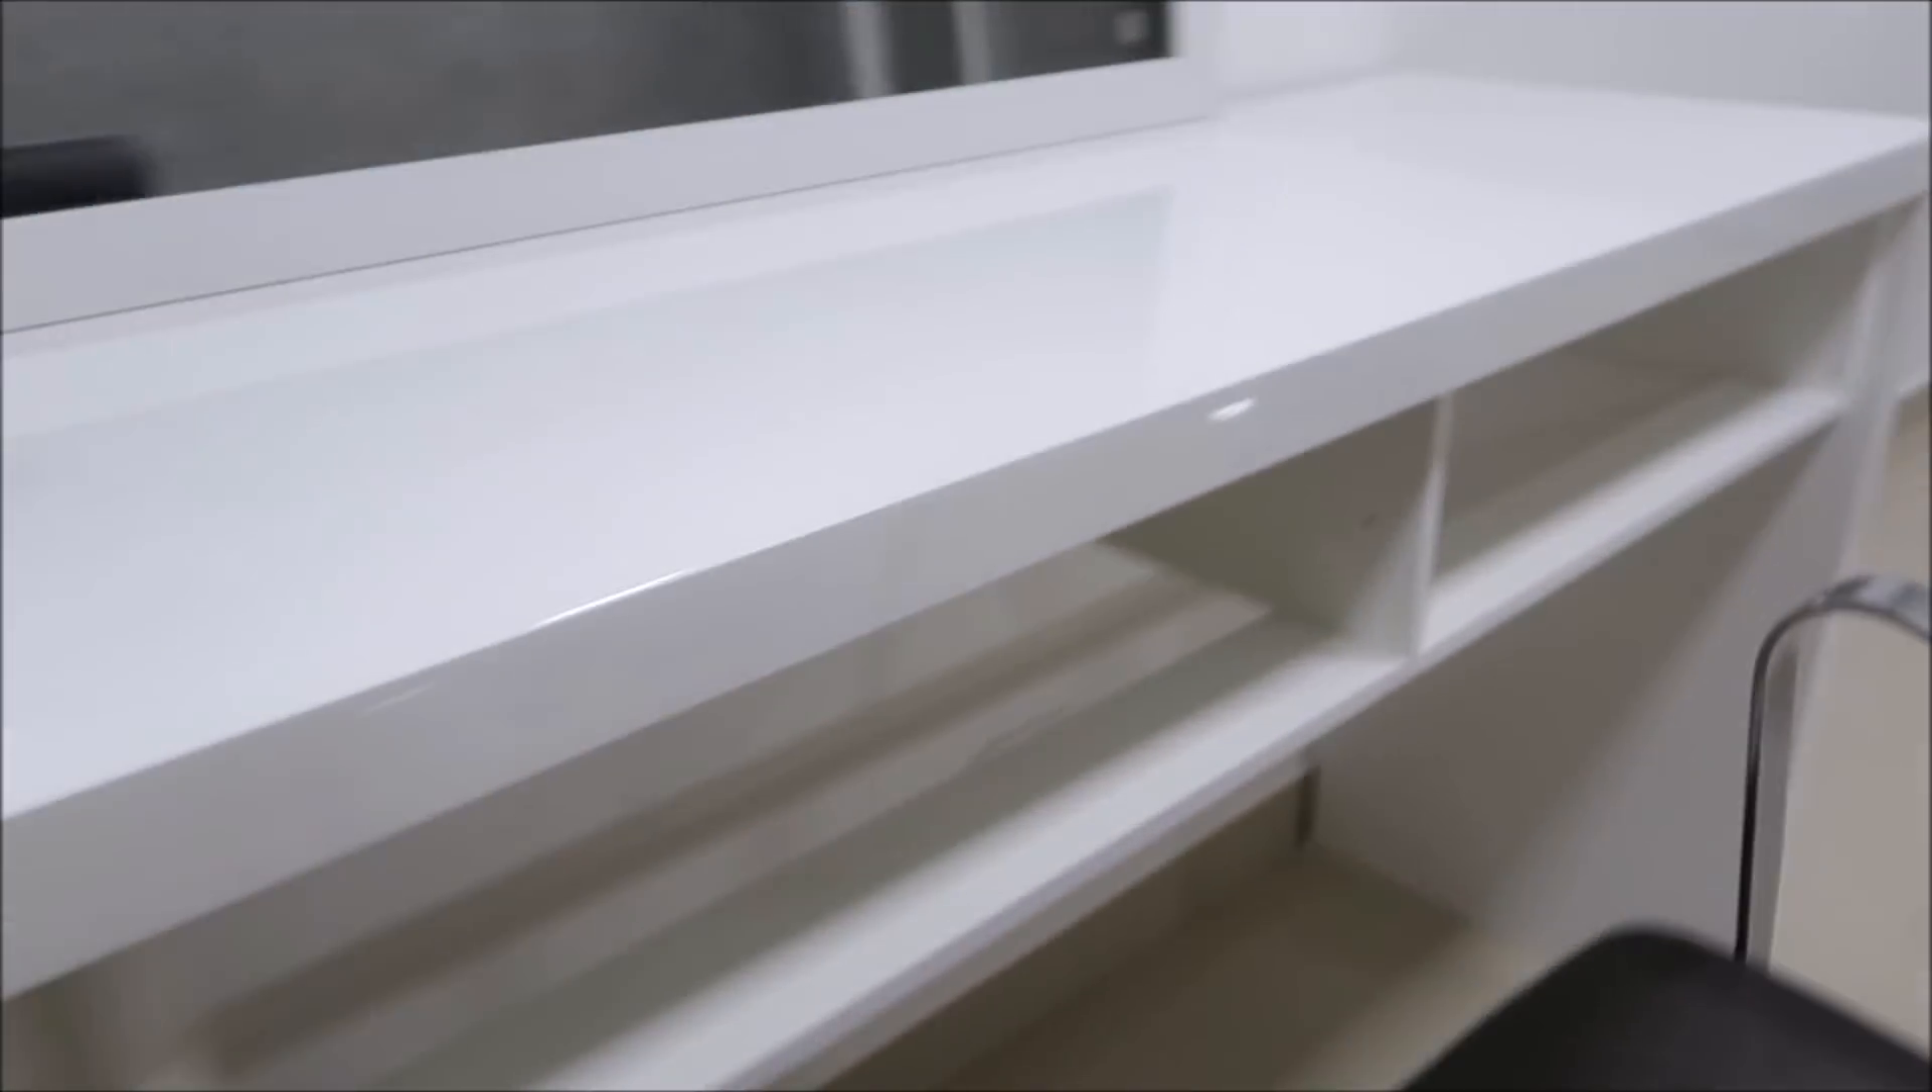Falta colocar as gavetas, que eles vão colocar amanhã.